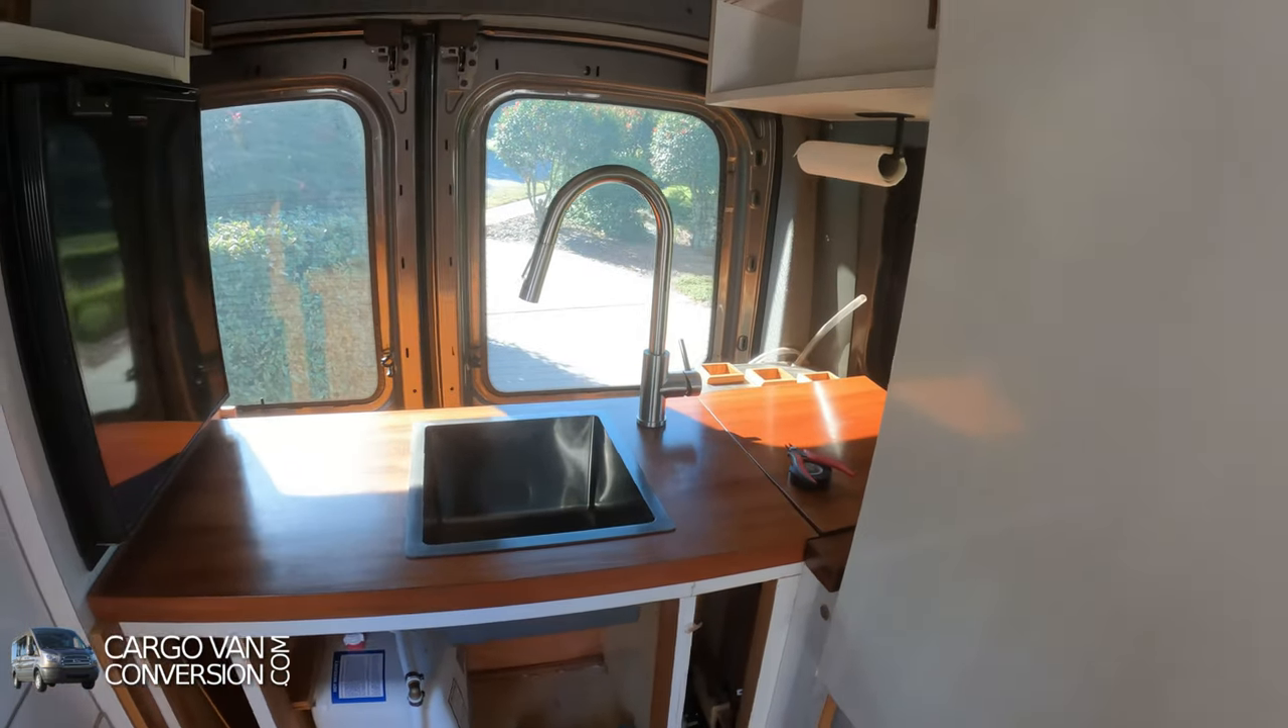Well, one day later, the sink has been installed. And that's secured. it's a little bit still curing but officially 24 hours or so.